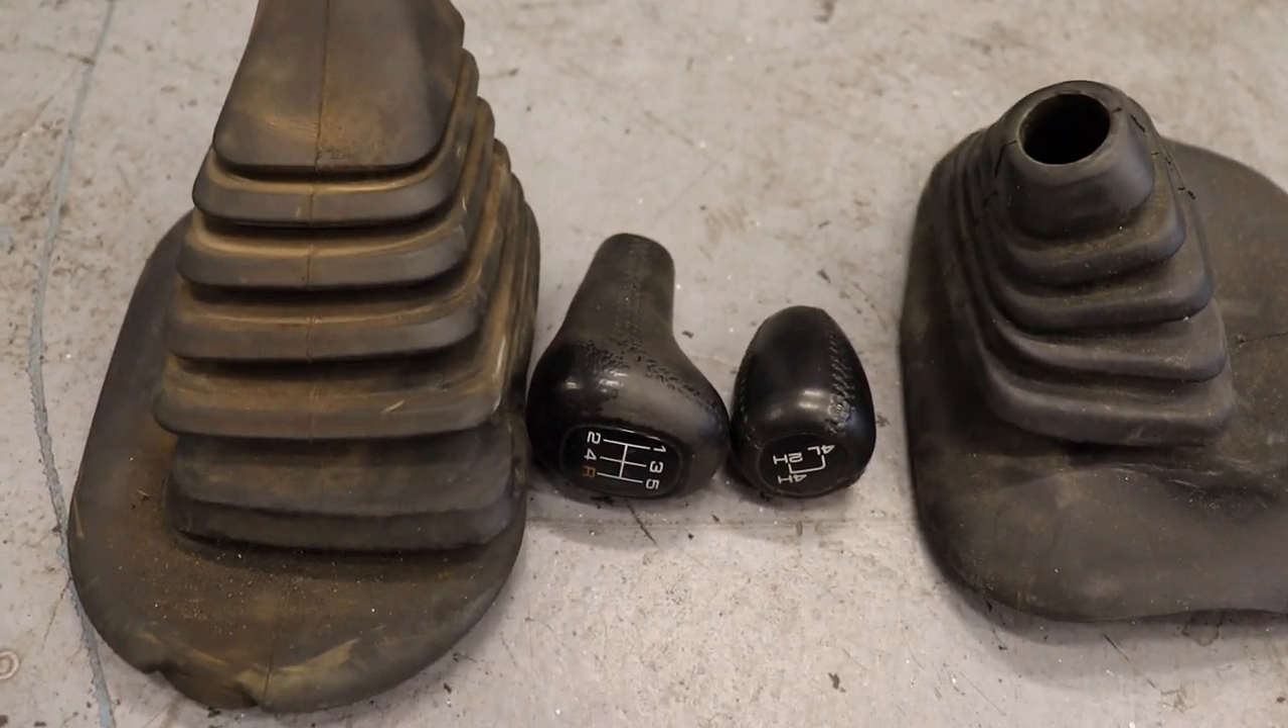To make it a little easier on ourselves, I've removed the shift boots and shifter knob for both the transmission and the four-wheel drive gearbox.